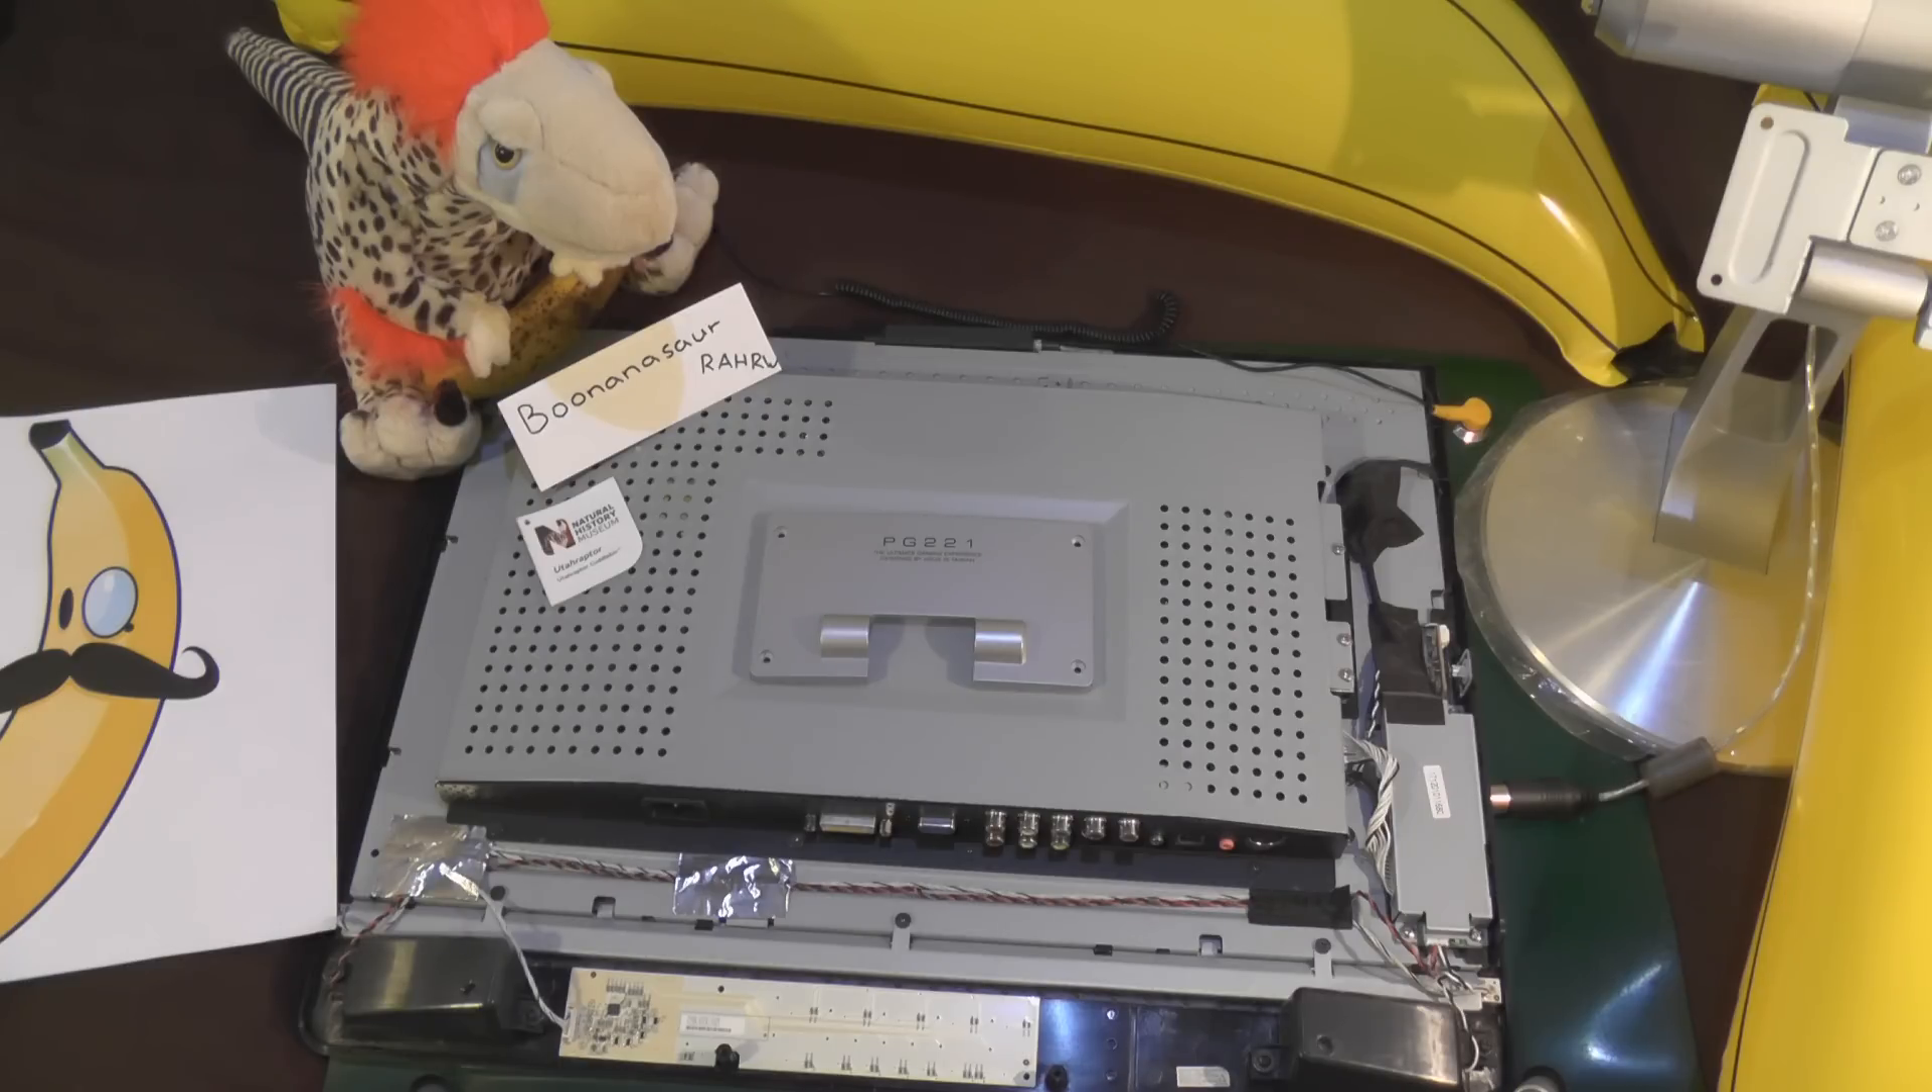I've already taken the back off because it is a little bit big to do on camera with the setup that we've got at the moment.